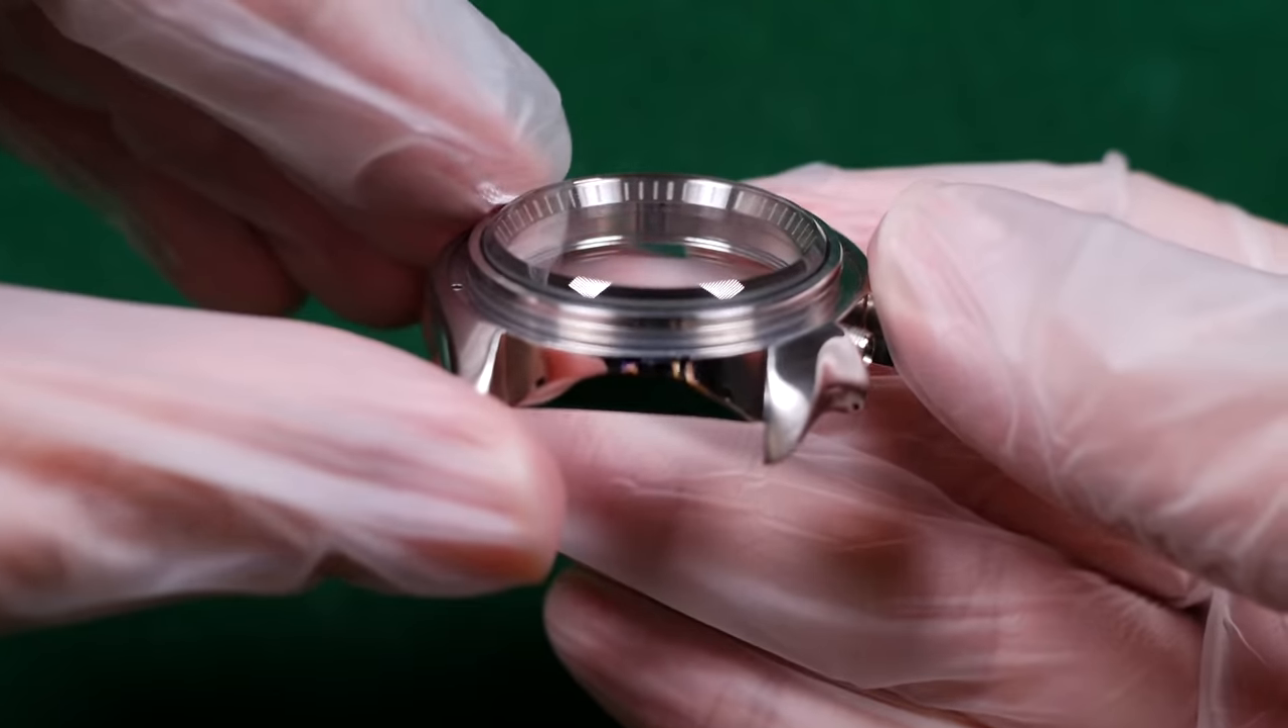So here is our crystal pressed inside of the case, and it actually looks pretty fantastic.